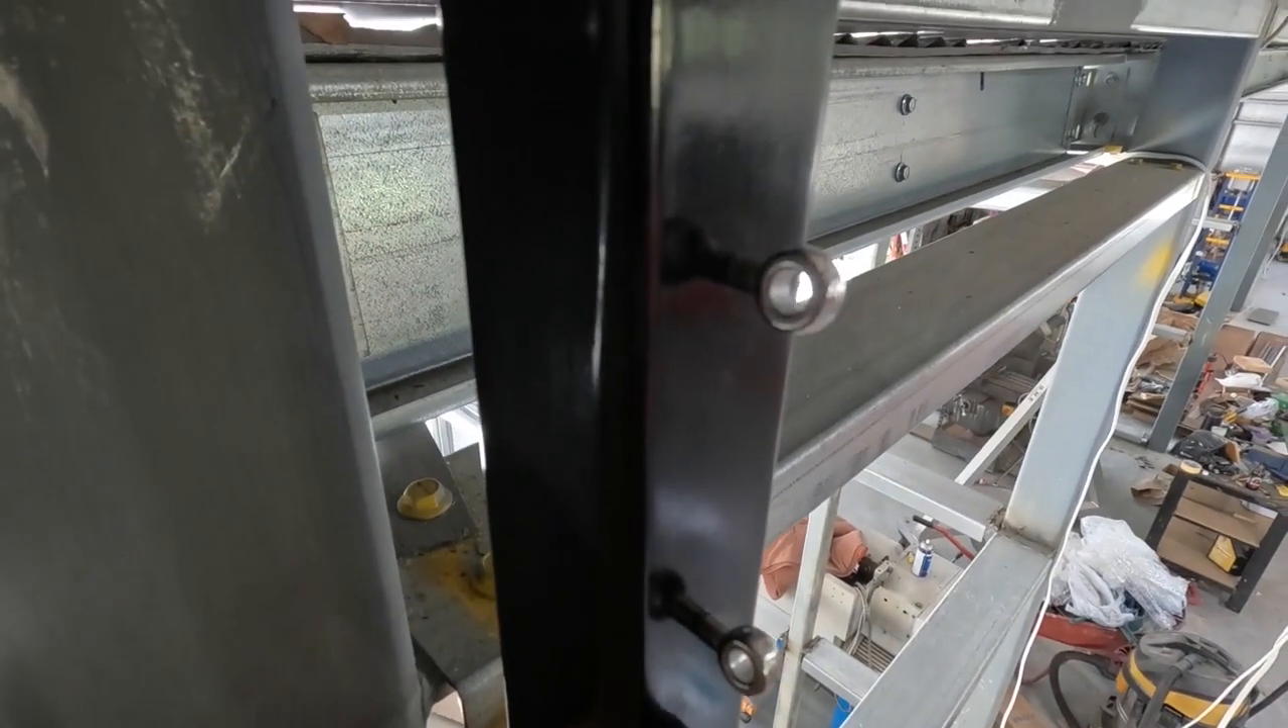And there's the eye bolts that screwed into the end post on both ends.